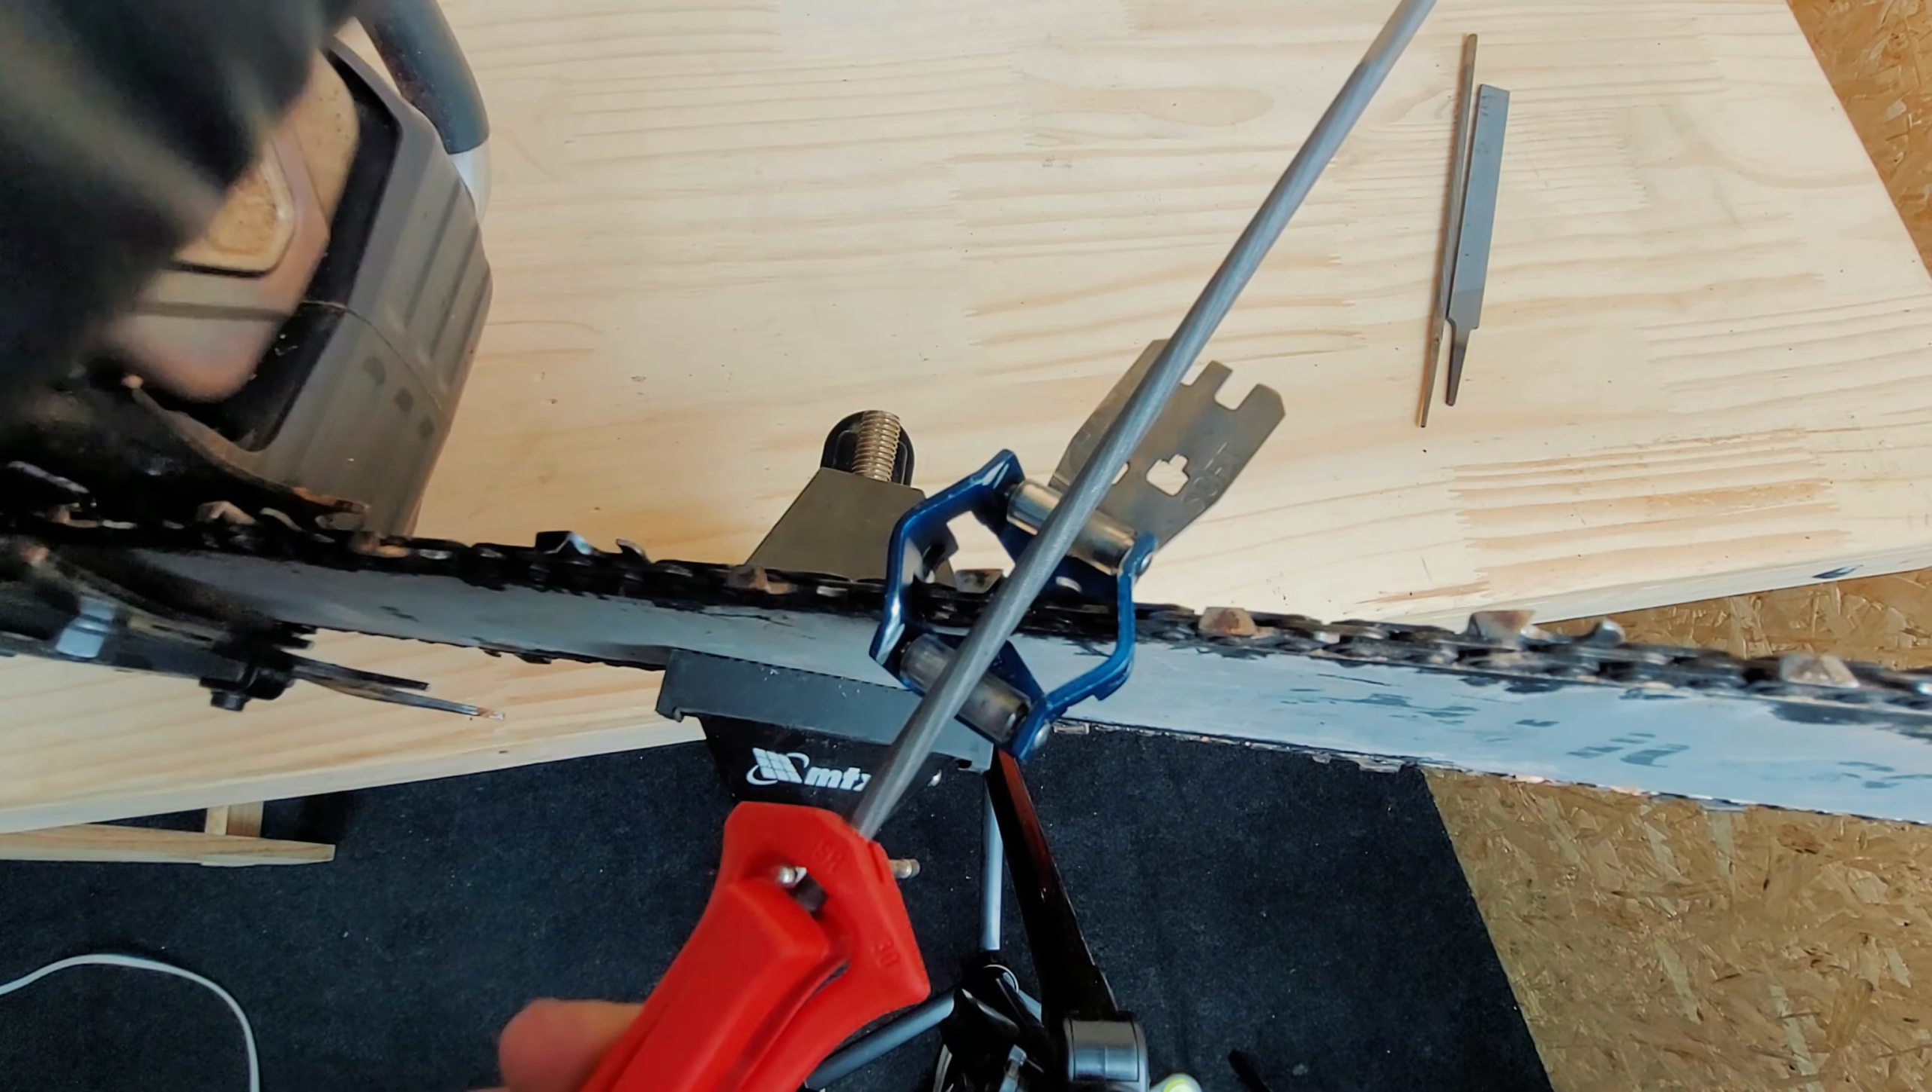Eu vou pegar aqui a minha lima 5.5, é para essa corrente 3 oitavos, instalei a lima.